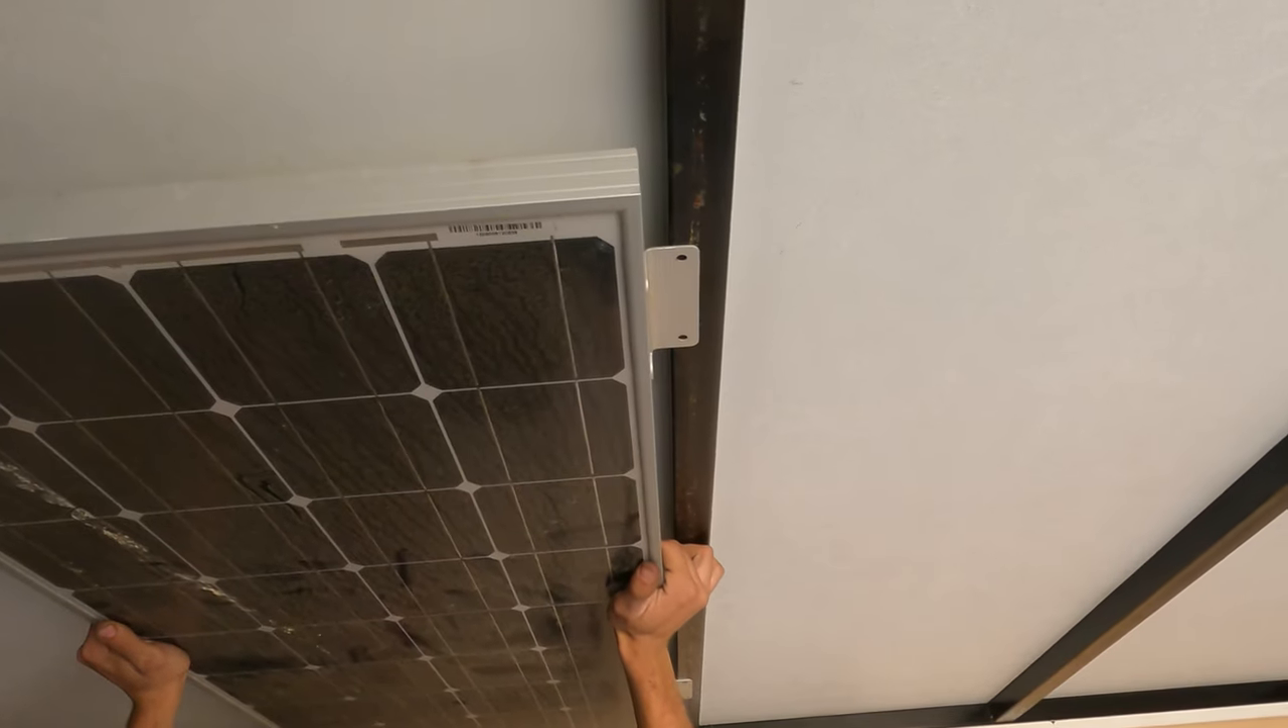If I hold this up to these supports on the ceiling you can see that the brackets will hit that support structure.